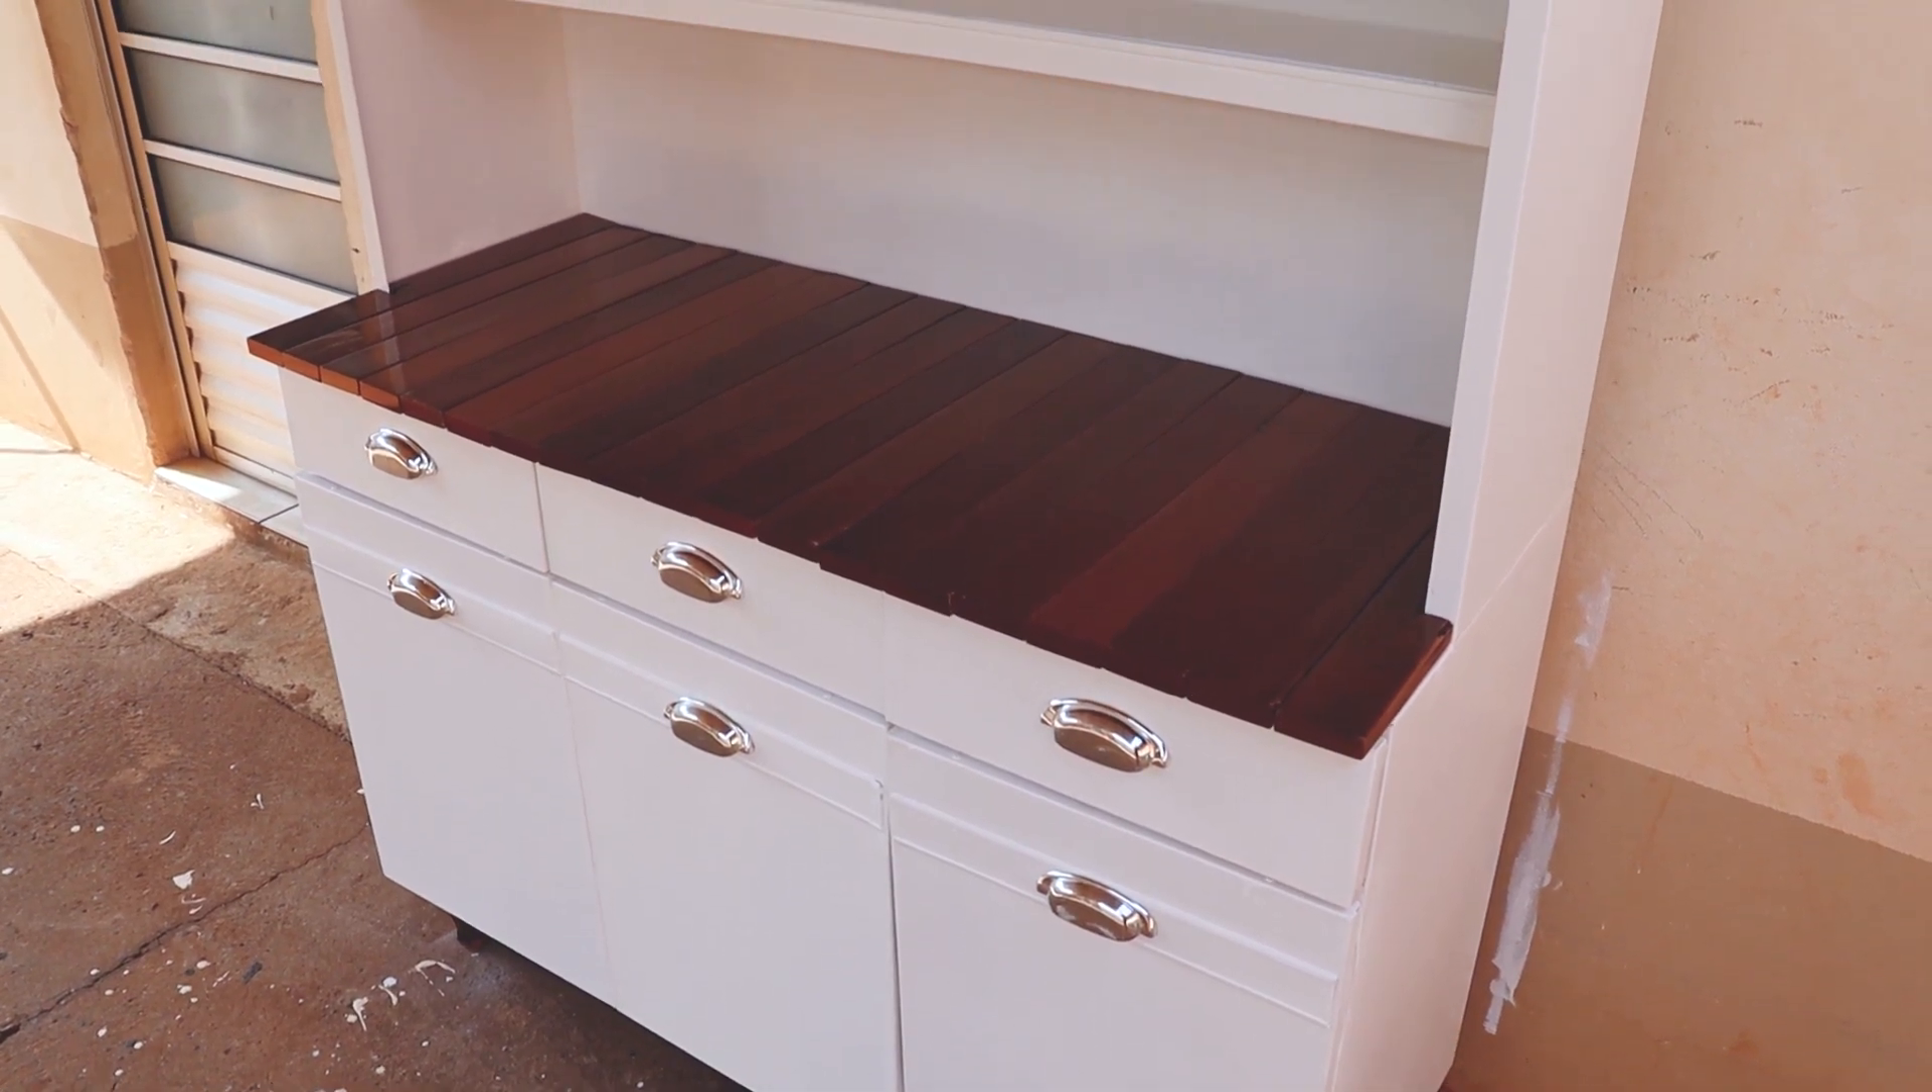Cortei o excesso de madeira do tampo e encaixei. E prontinho.